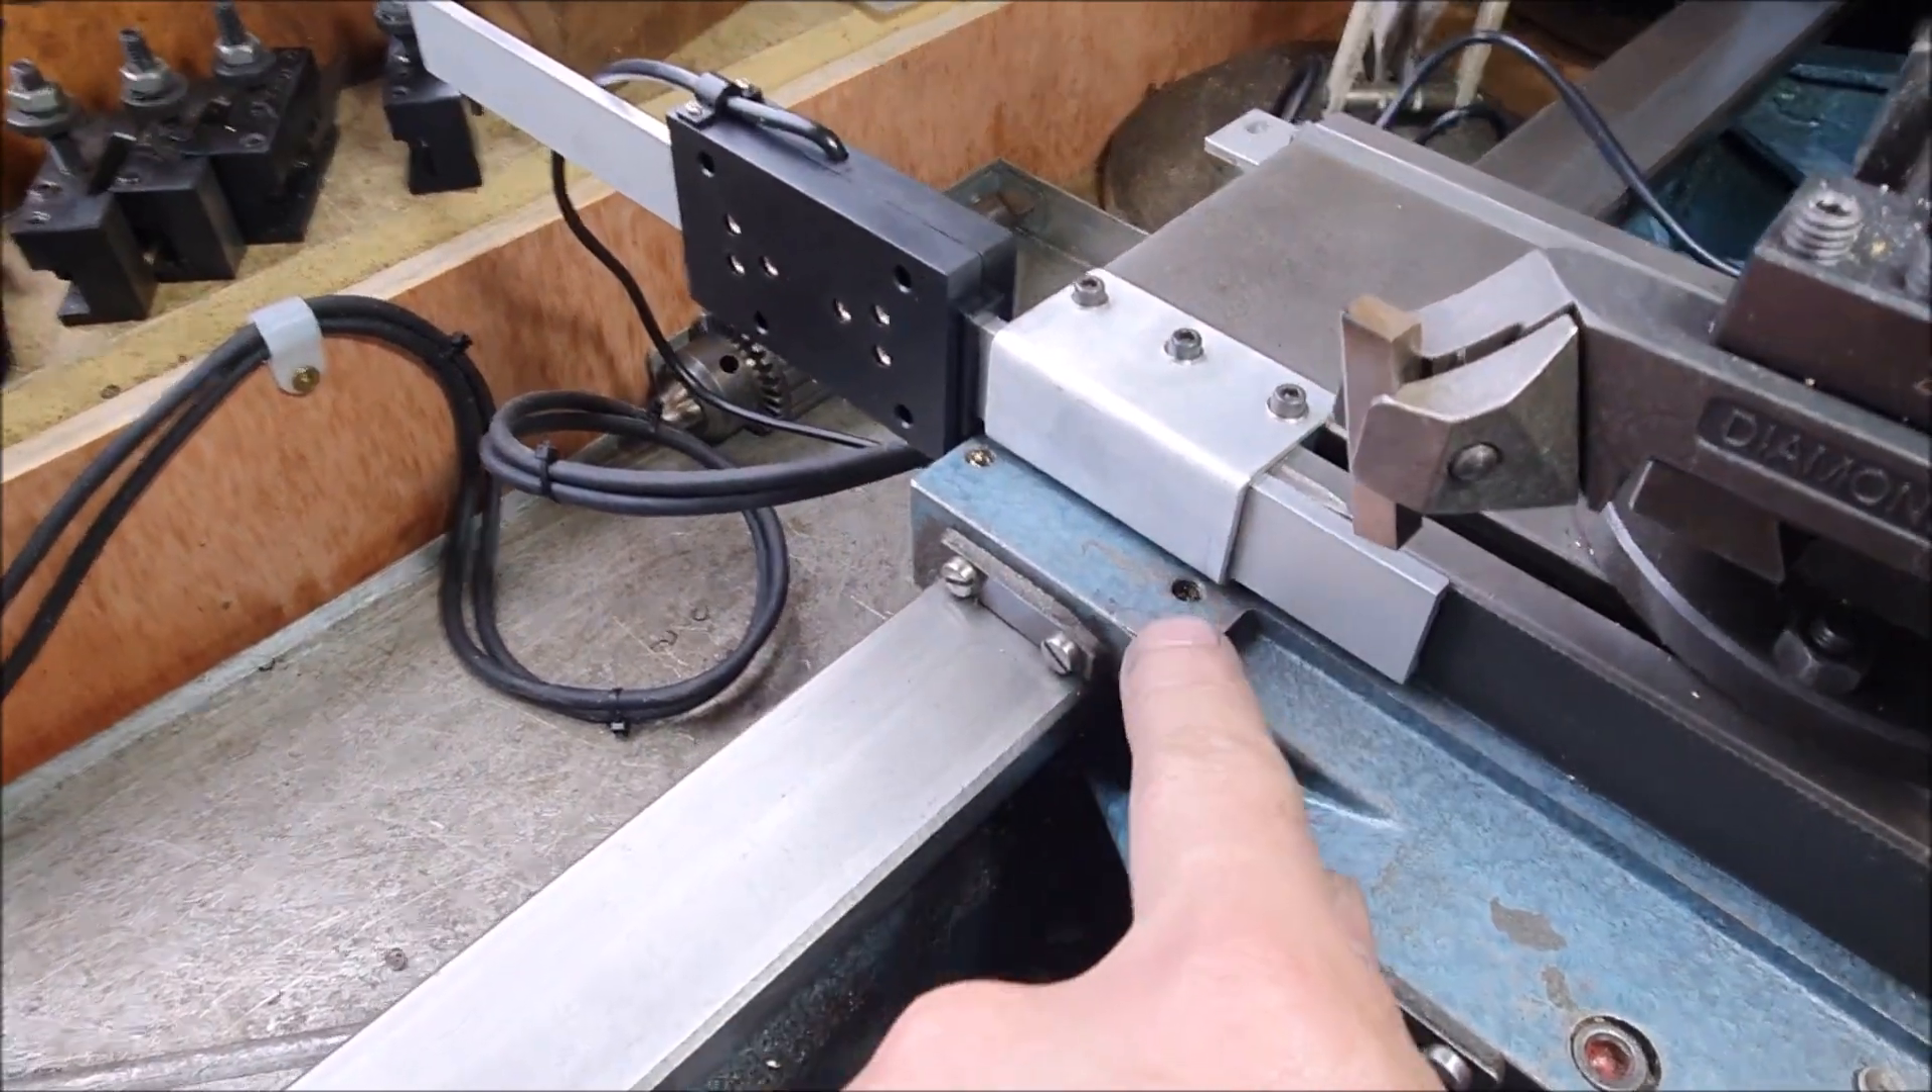This is the little bracket in place.